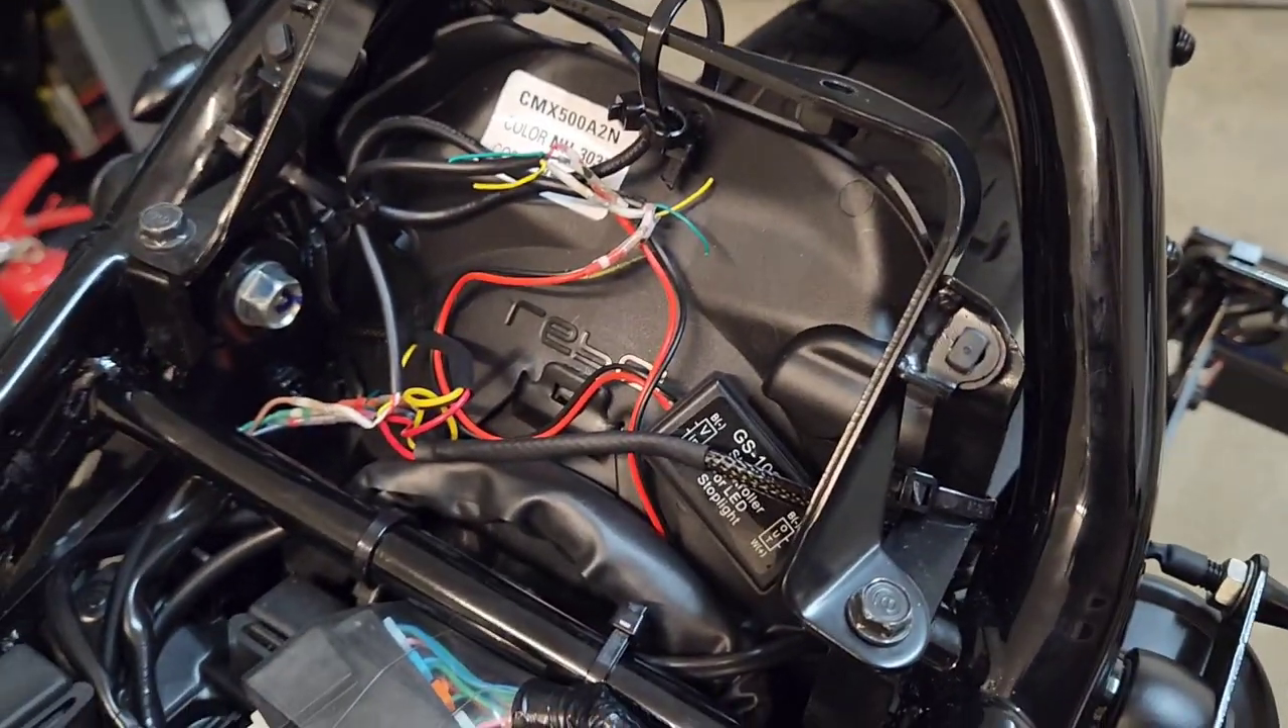I haven't actually covered these solder tubes that I've used for the k-speed harness.